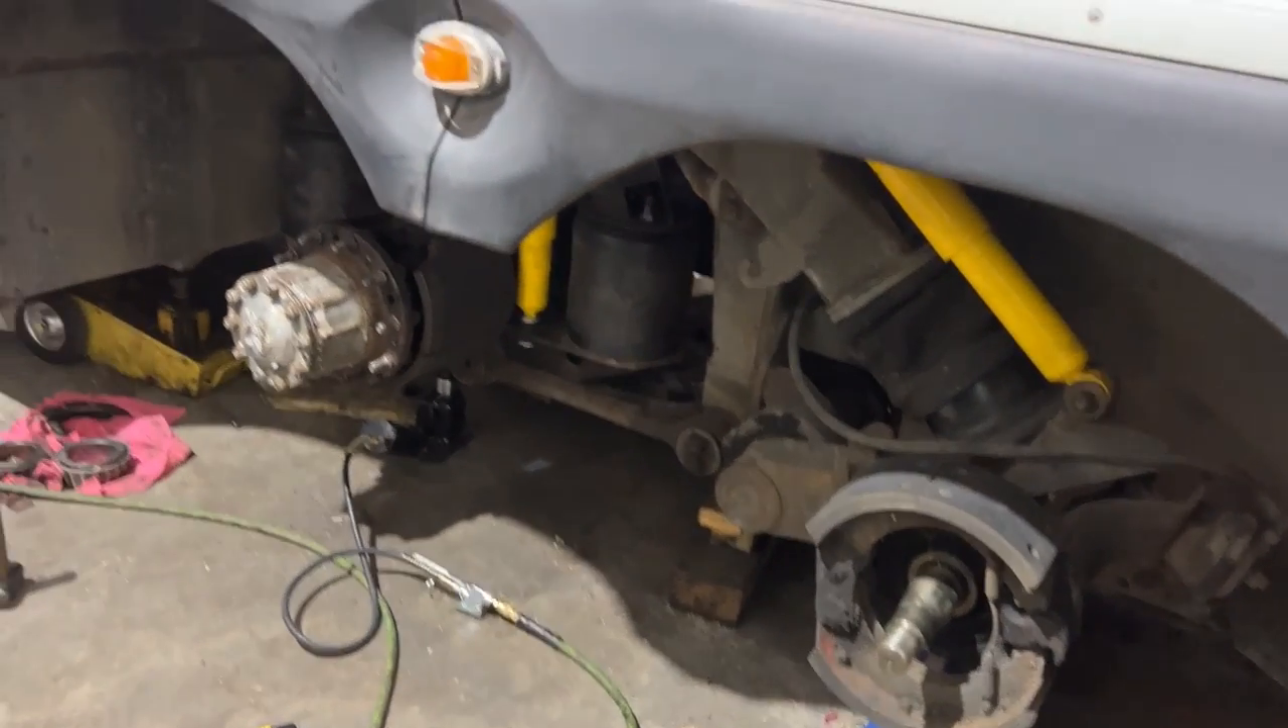This hub's getting ready to go back on. But we're just about got things back together here.